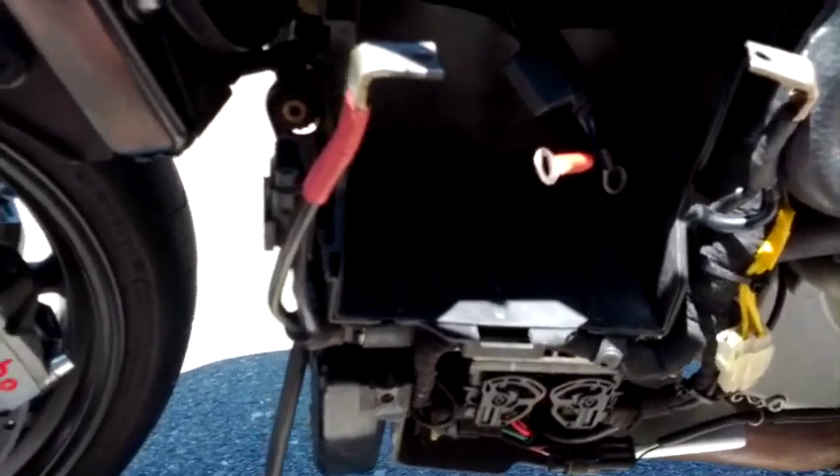In a nutshell as you can see I don't have I have this battery out right now.